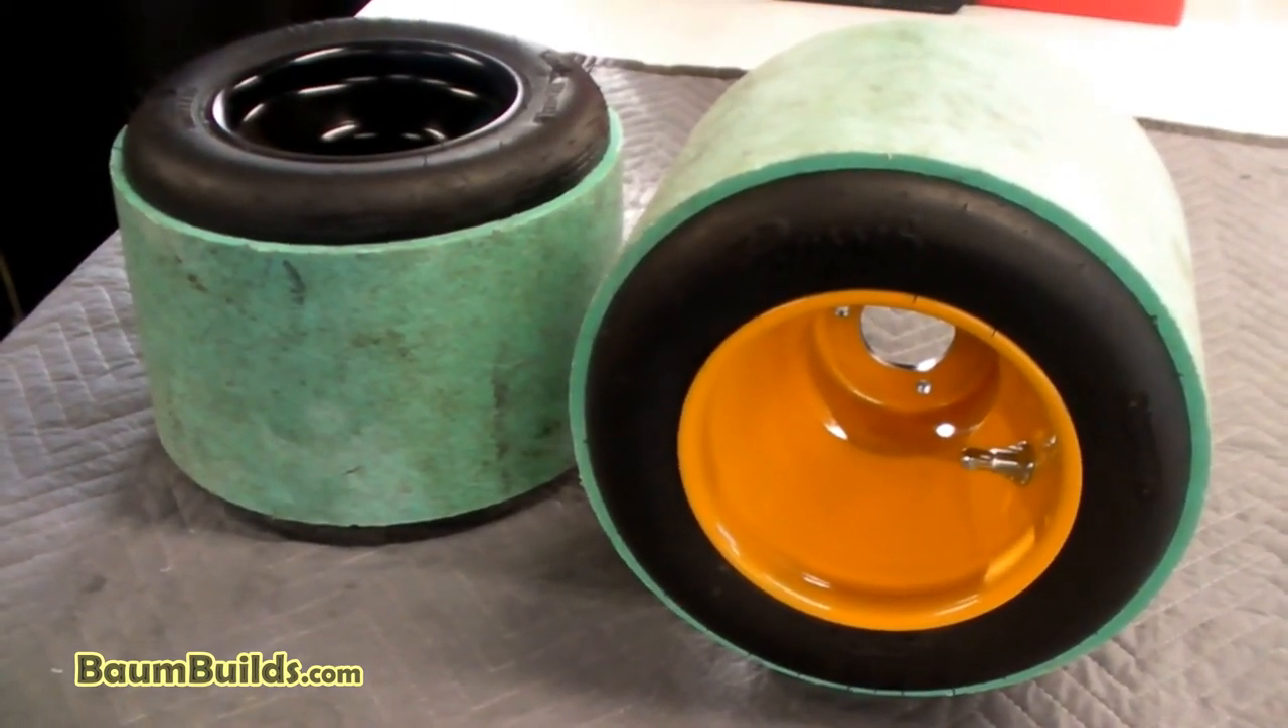And here's a final look at drawing 303 fully assembled rear wheel assemblies quantity of two.